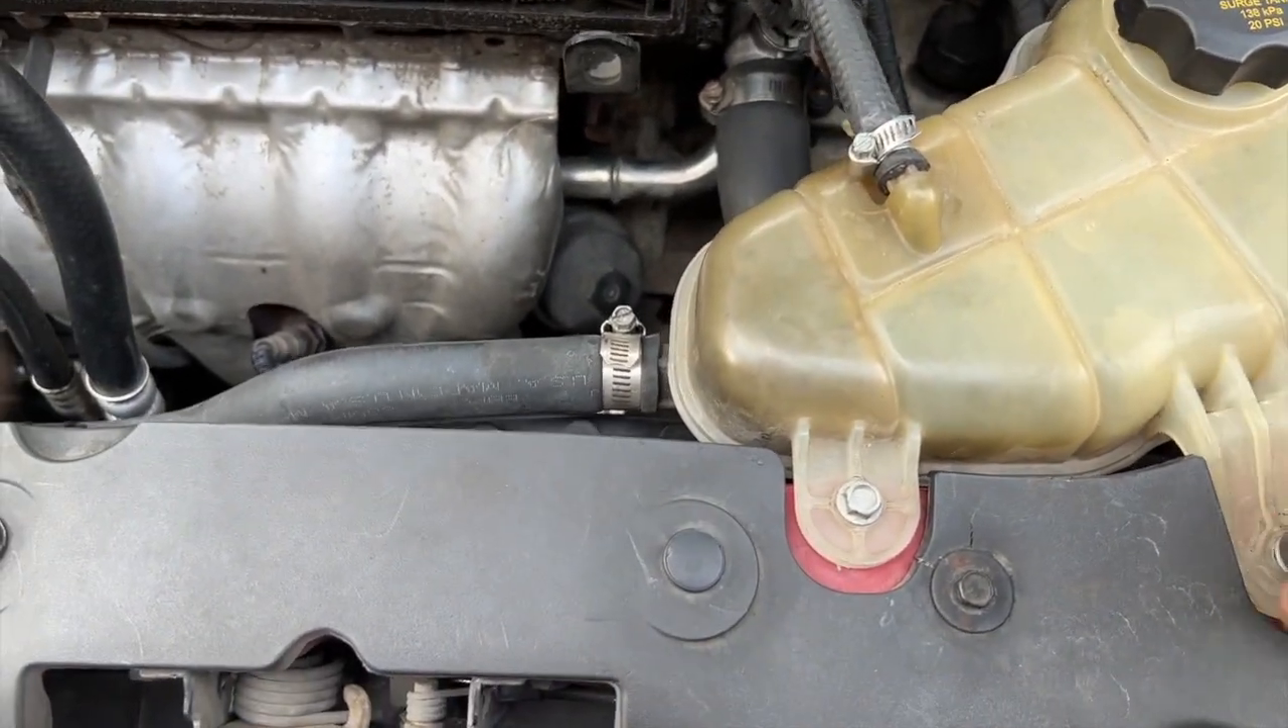Reservoir is back in place.